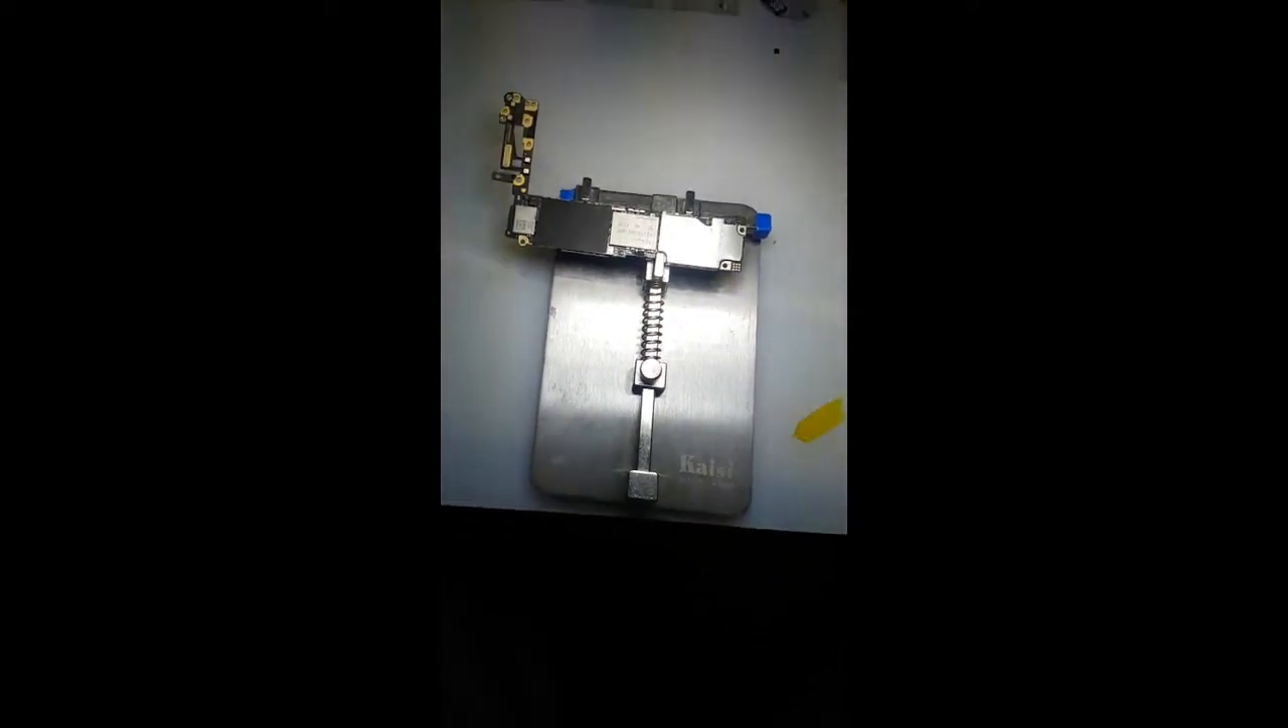This is going to be our video about changing an iPhone 6 U2 IC and as you can see we've got the board out.